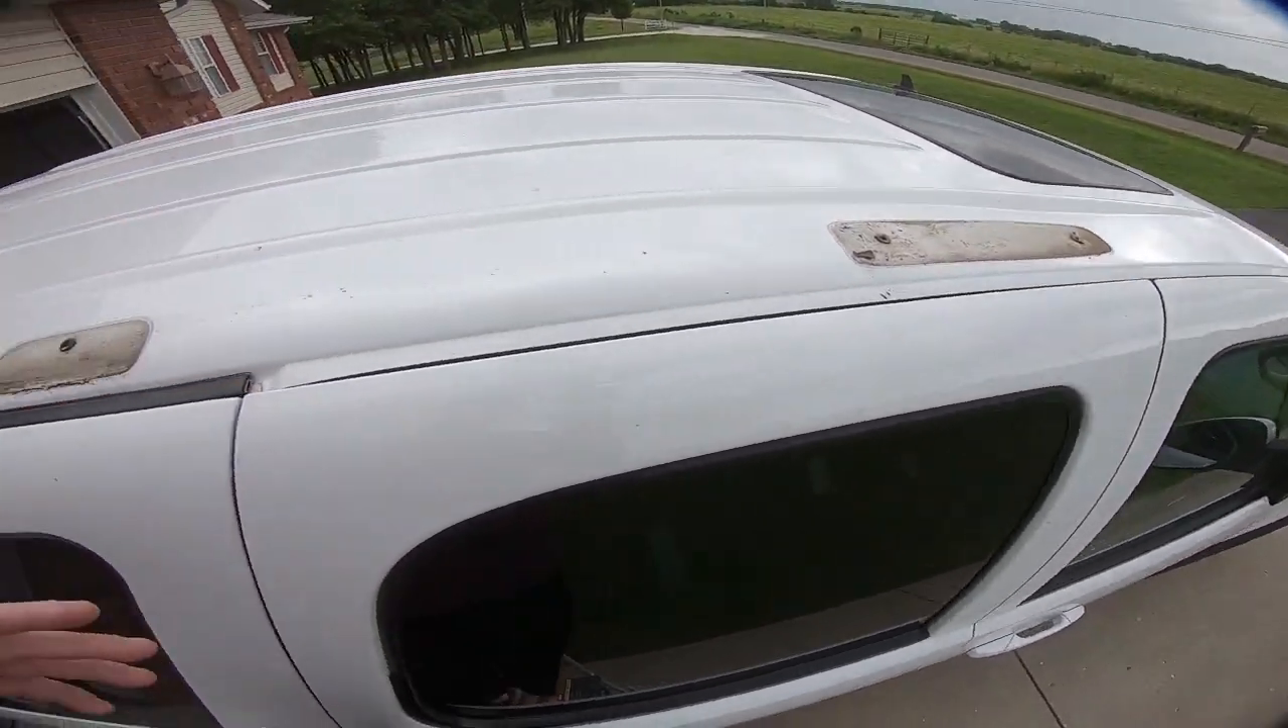Once you get the rack out of the way this is what you are left with.